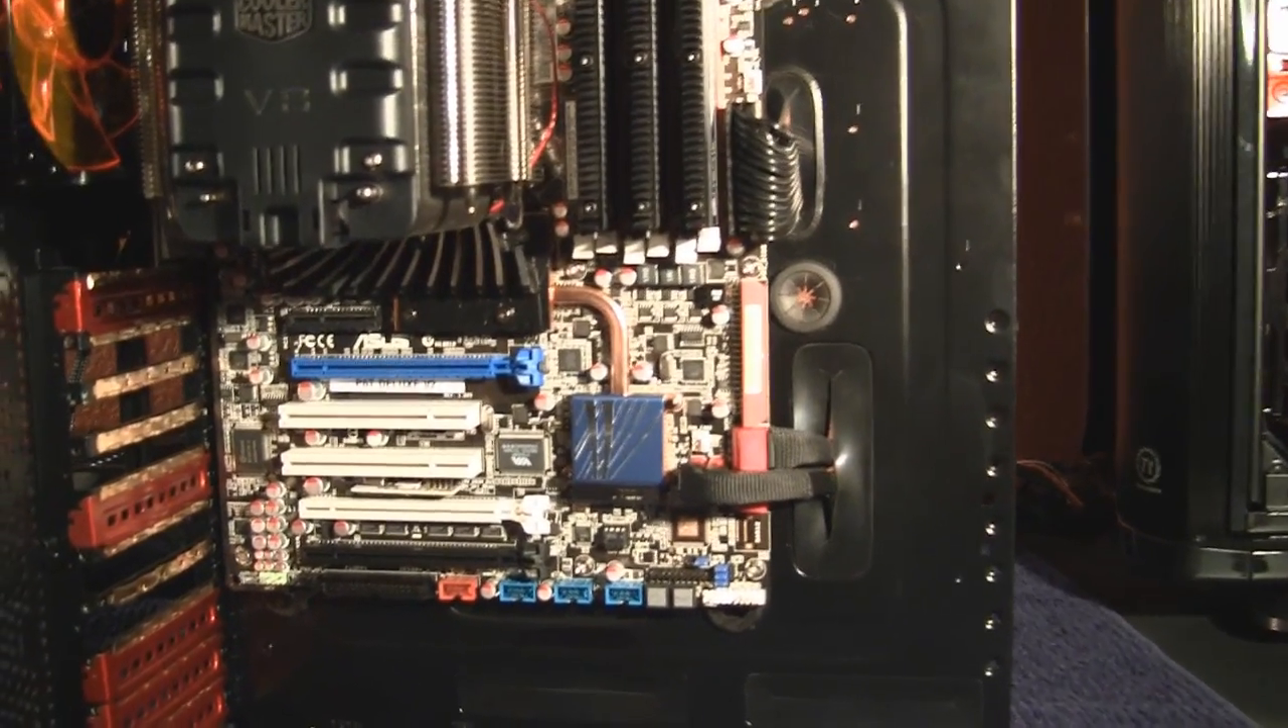All right guys I went ahead and reinstalled the motherboard.